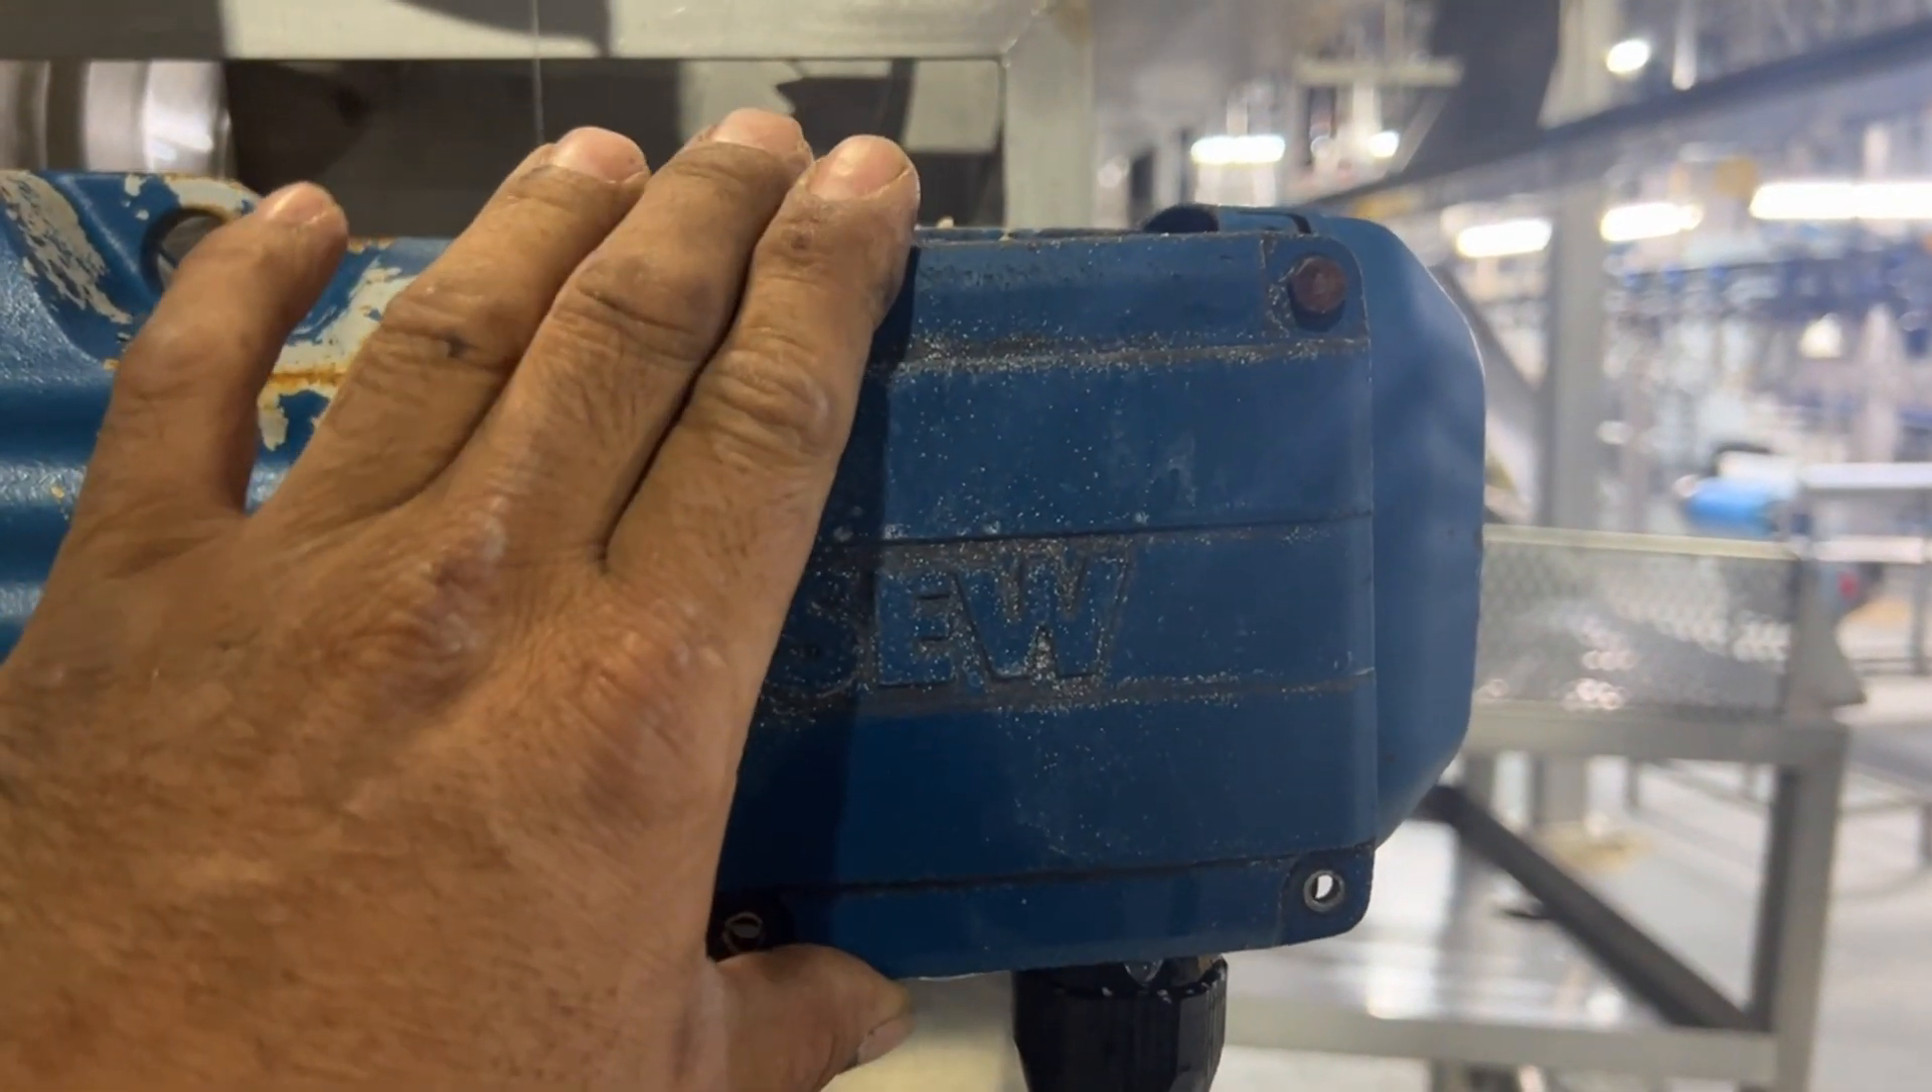I have removed all the screws. There's only one more left.